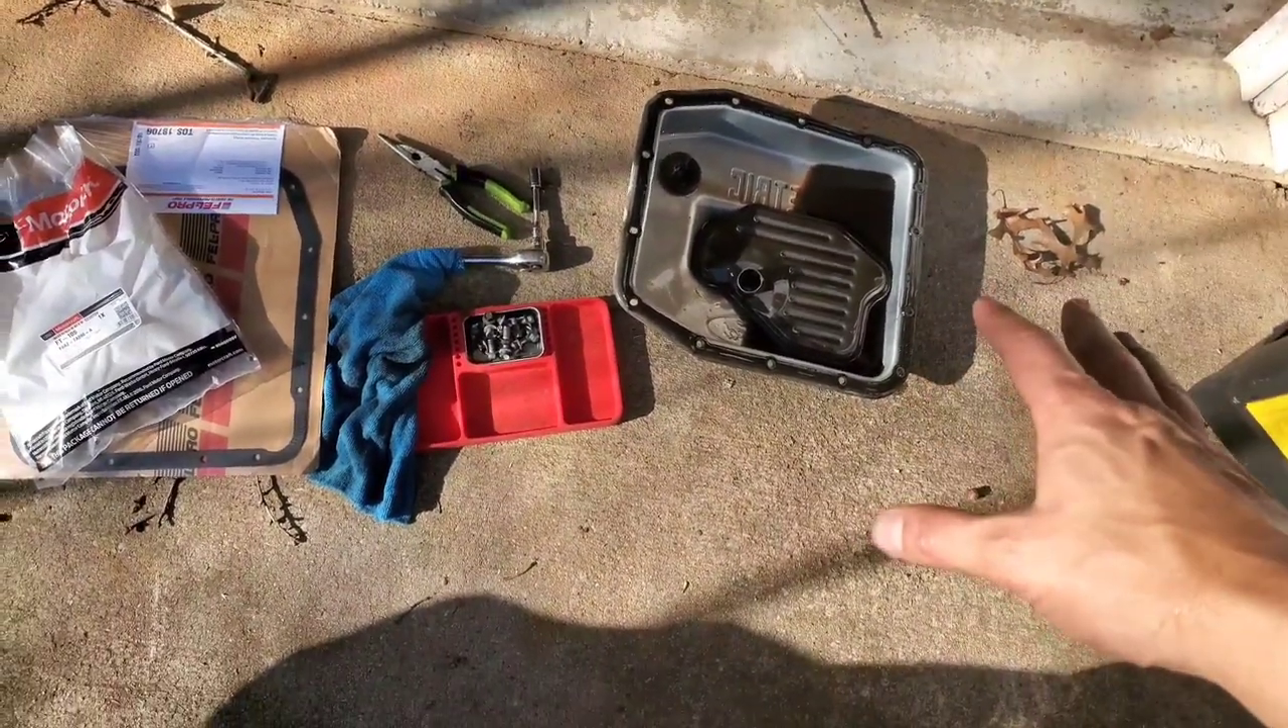Alright guys, so as you can tell, the pan is already off. The filter is already off.